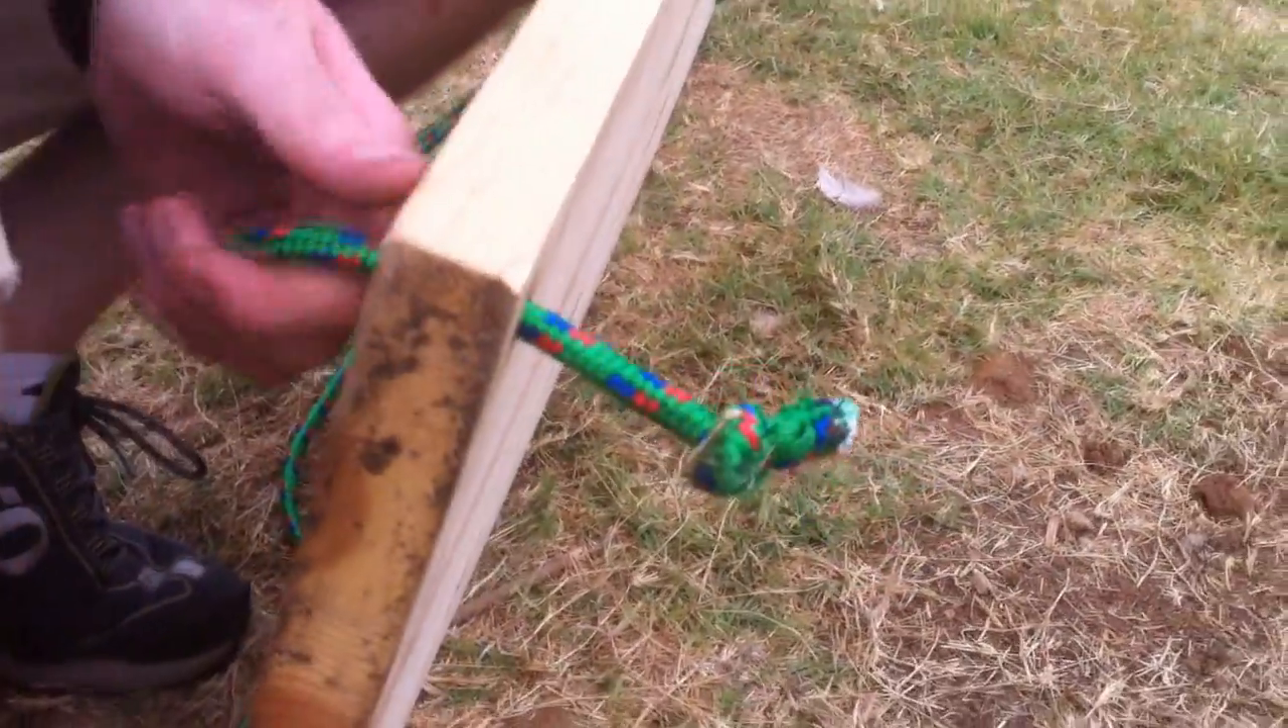We drilled four holes, one in each corner, and we put the rope through and tied a knot. So look, it stops.